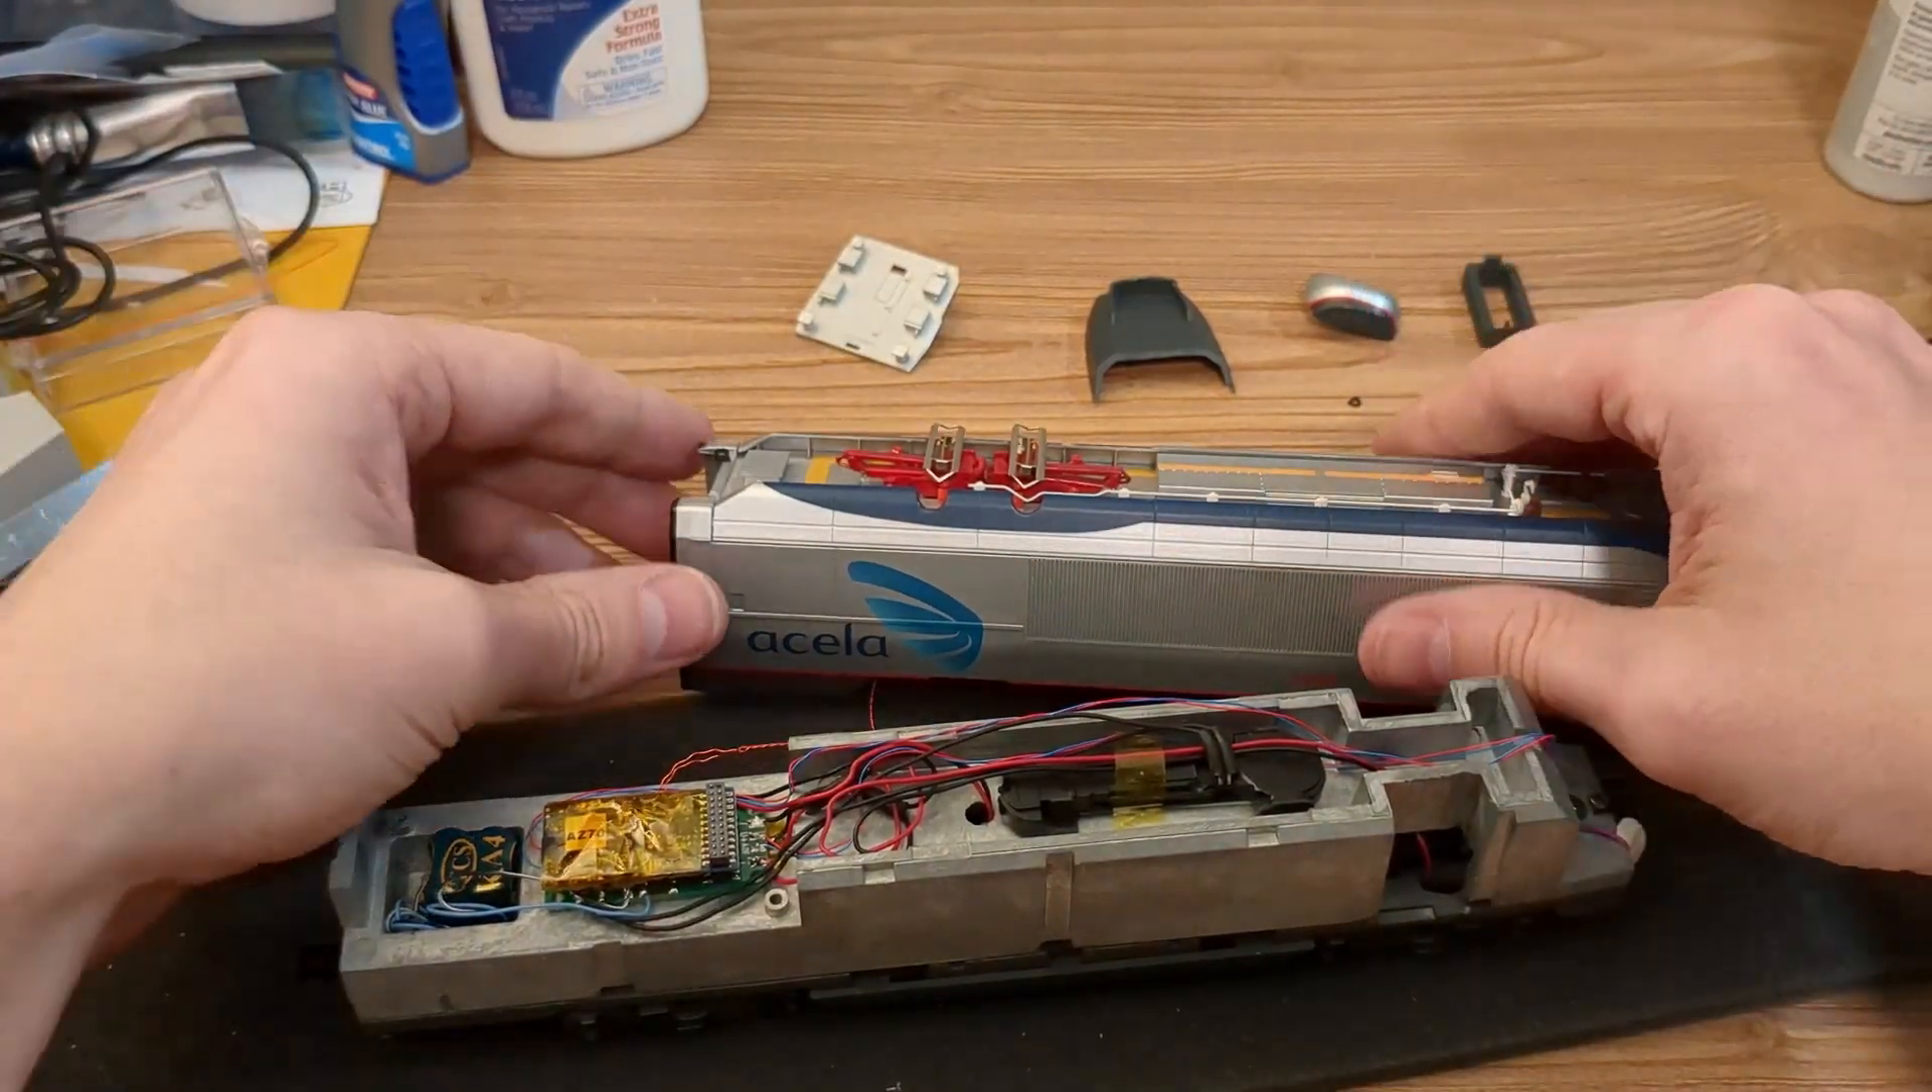With that you have a disassembled Bachmann Acela. At least you have the shell off the chassis.